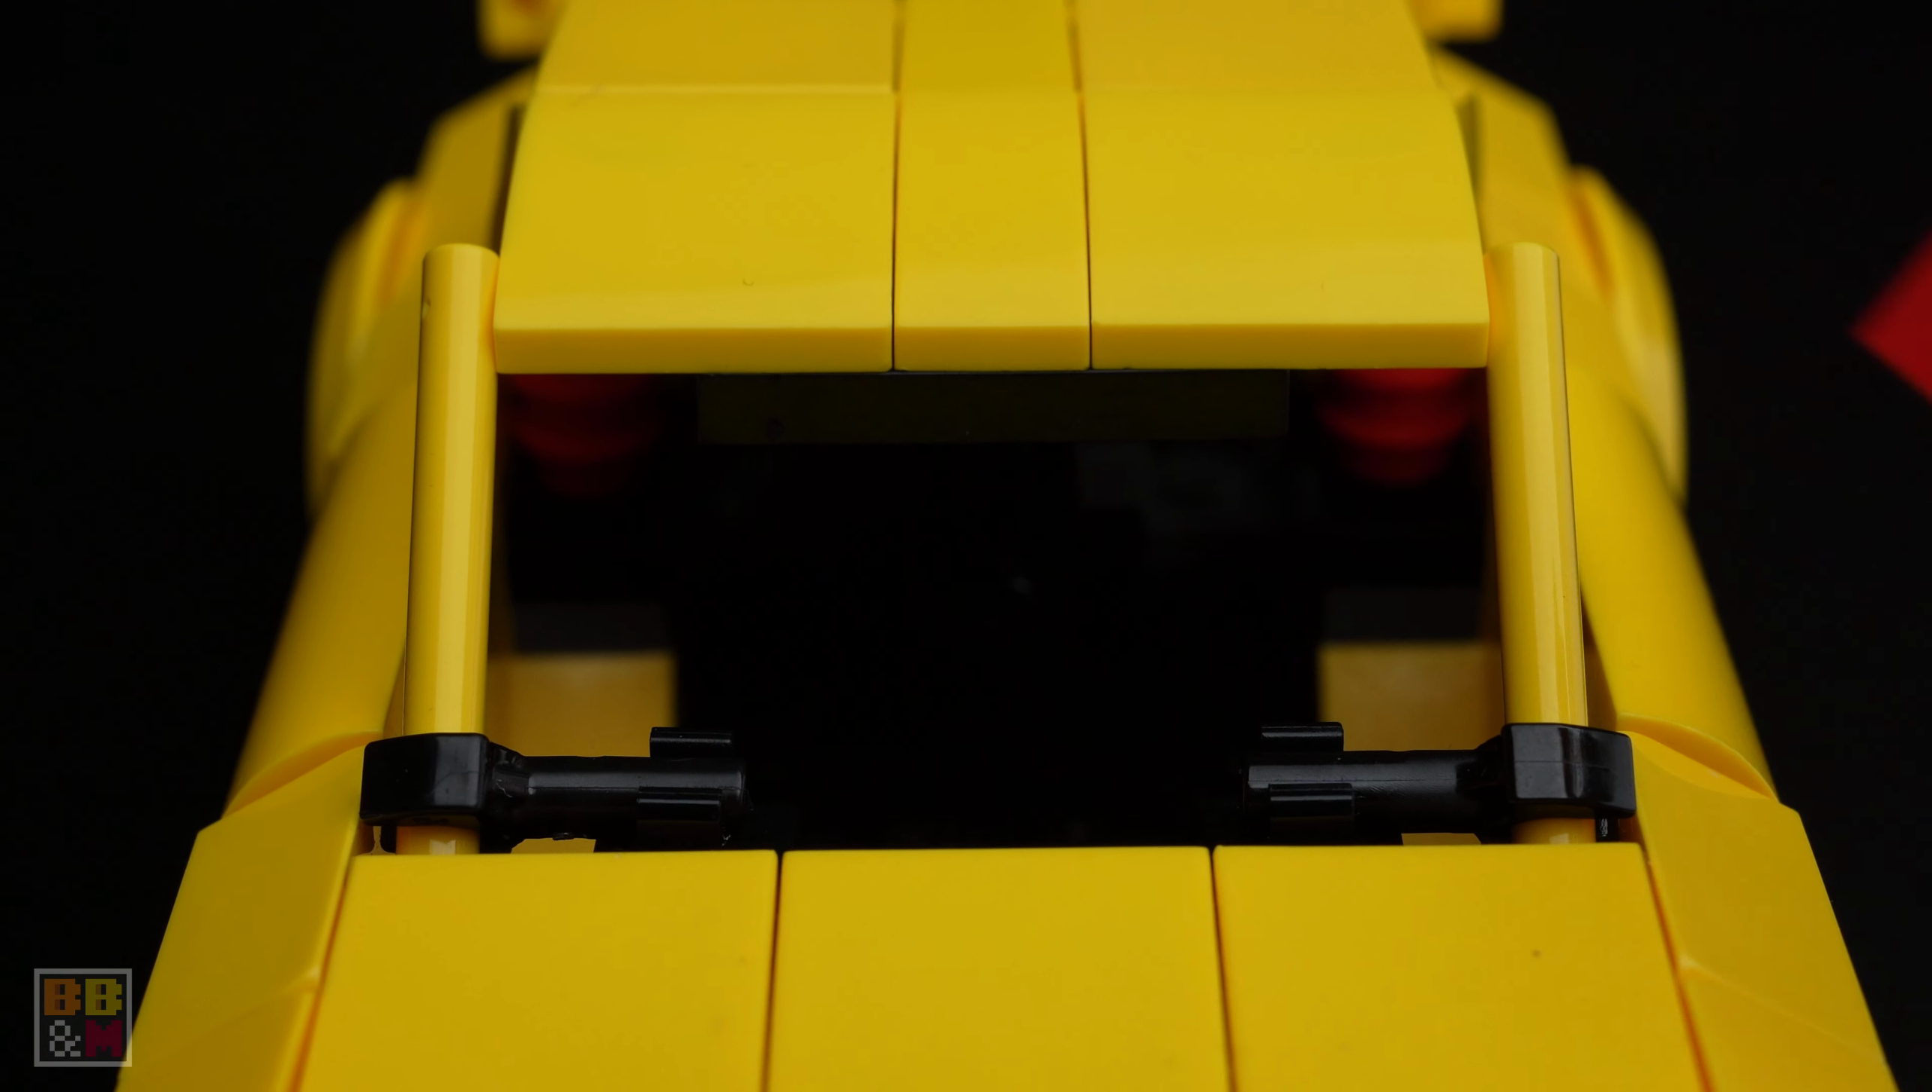But these bar pieces sit a little bit too straight in my opinion. I would have liked them to be a bit tilted this way. But of course, these slopes are kind of in the way.